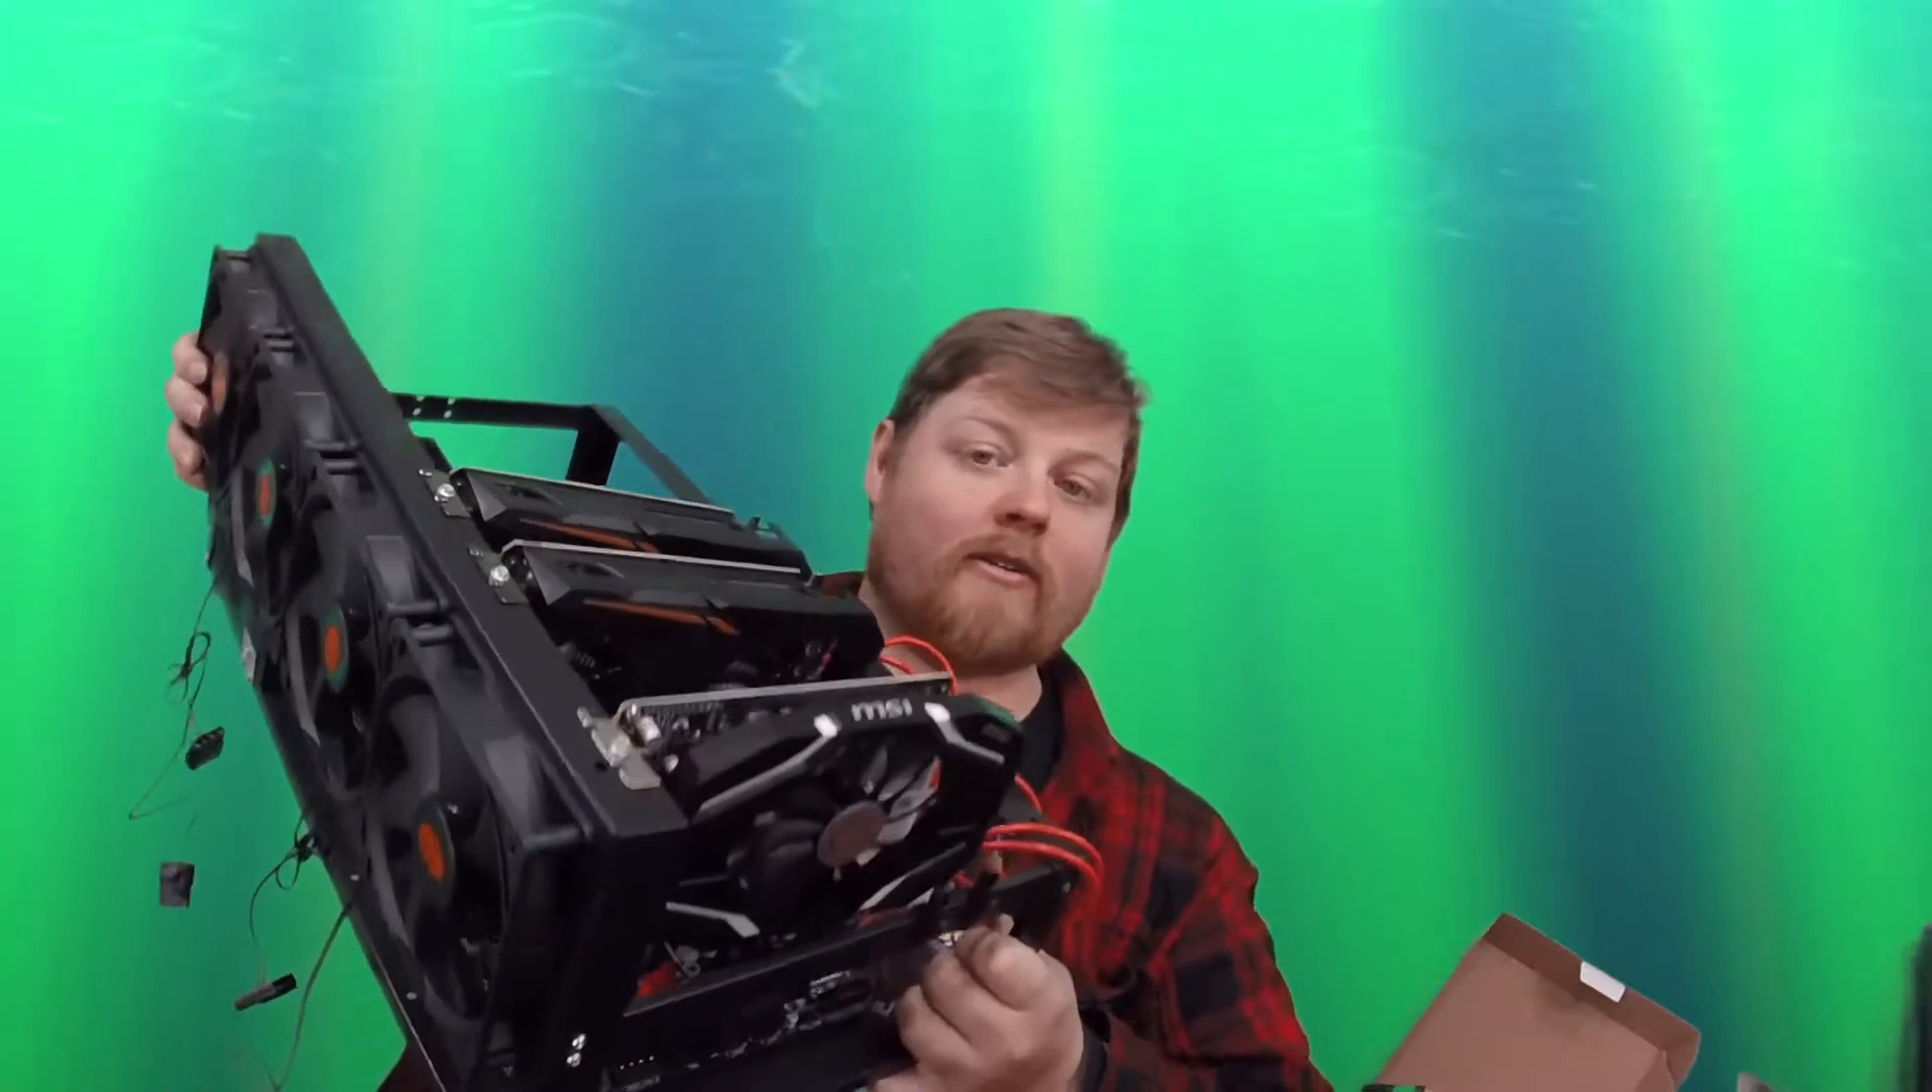Just to give you a peek, we've got the fans mounted on the front where they should be, which gave us space to mount cards.